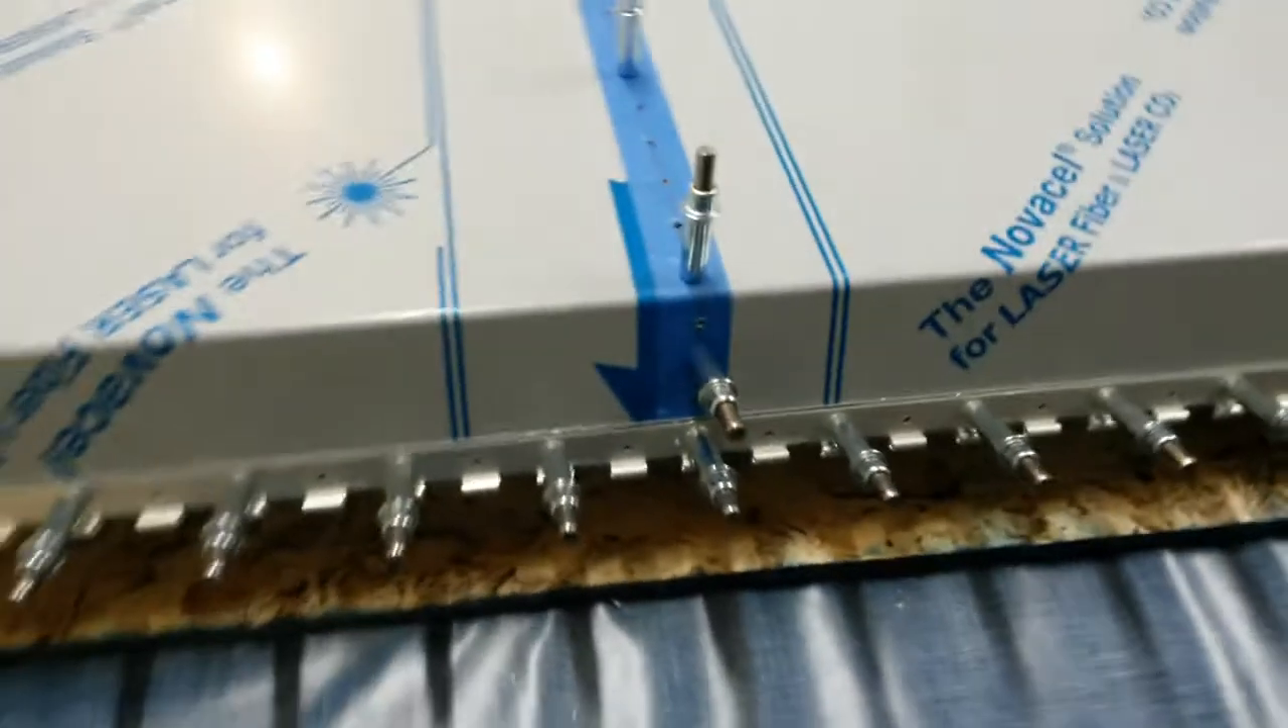And you can see here the hinge is all on, all clecoed on.